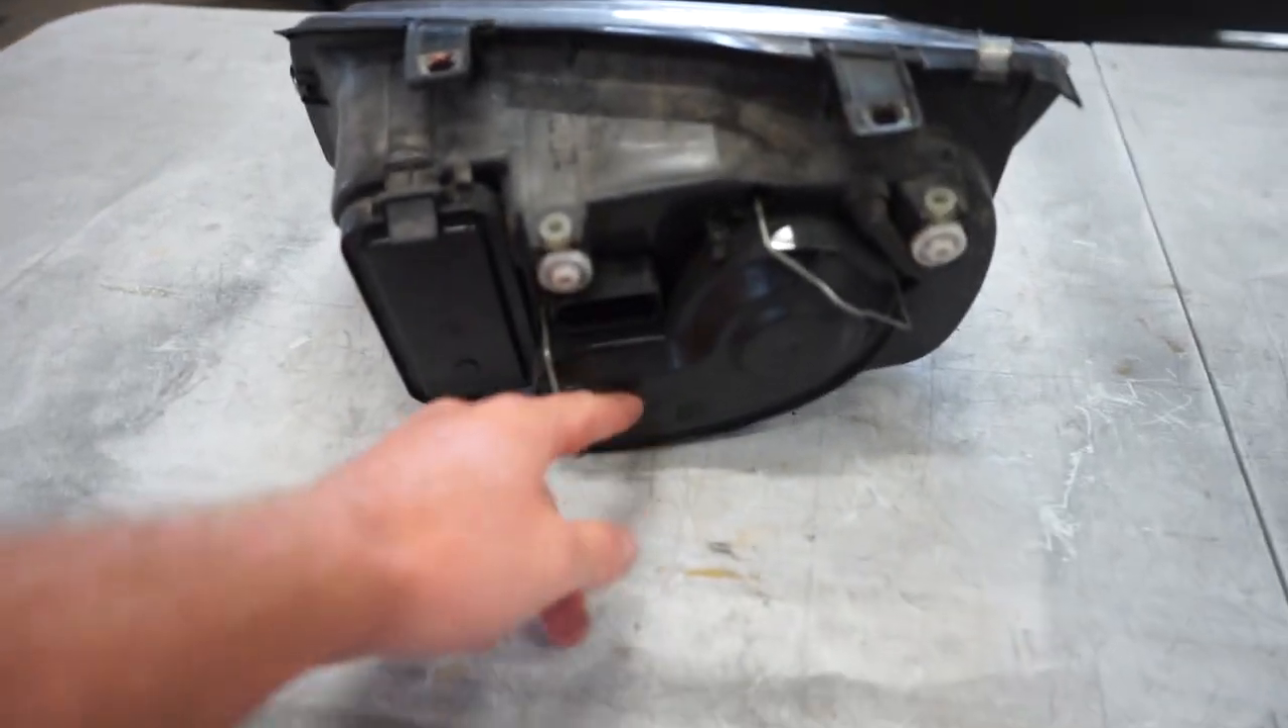All right we got the headlights off.